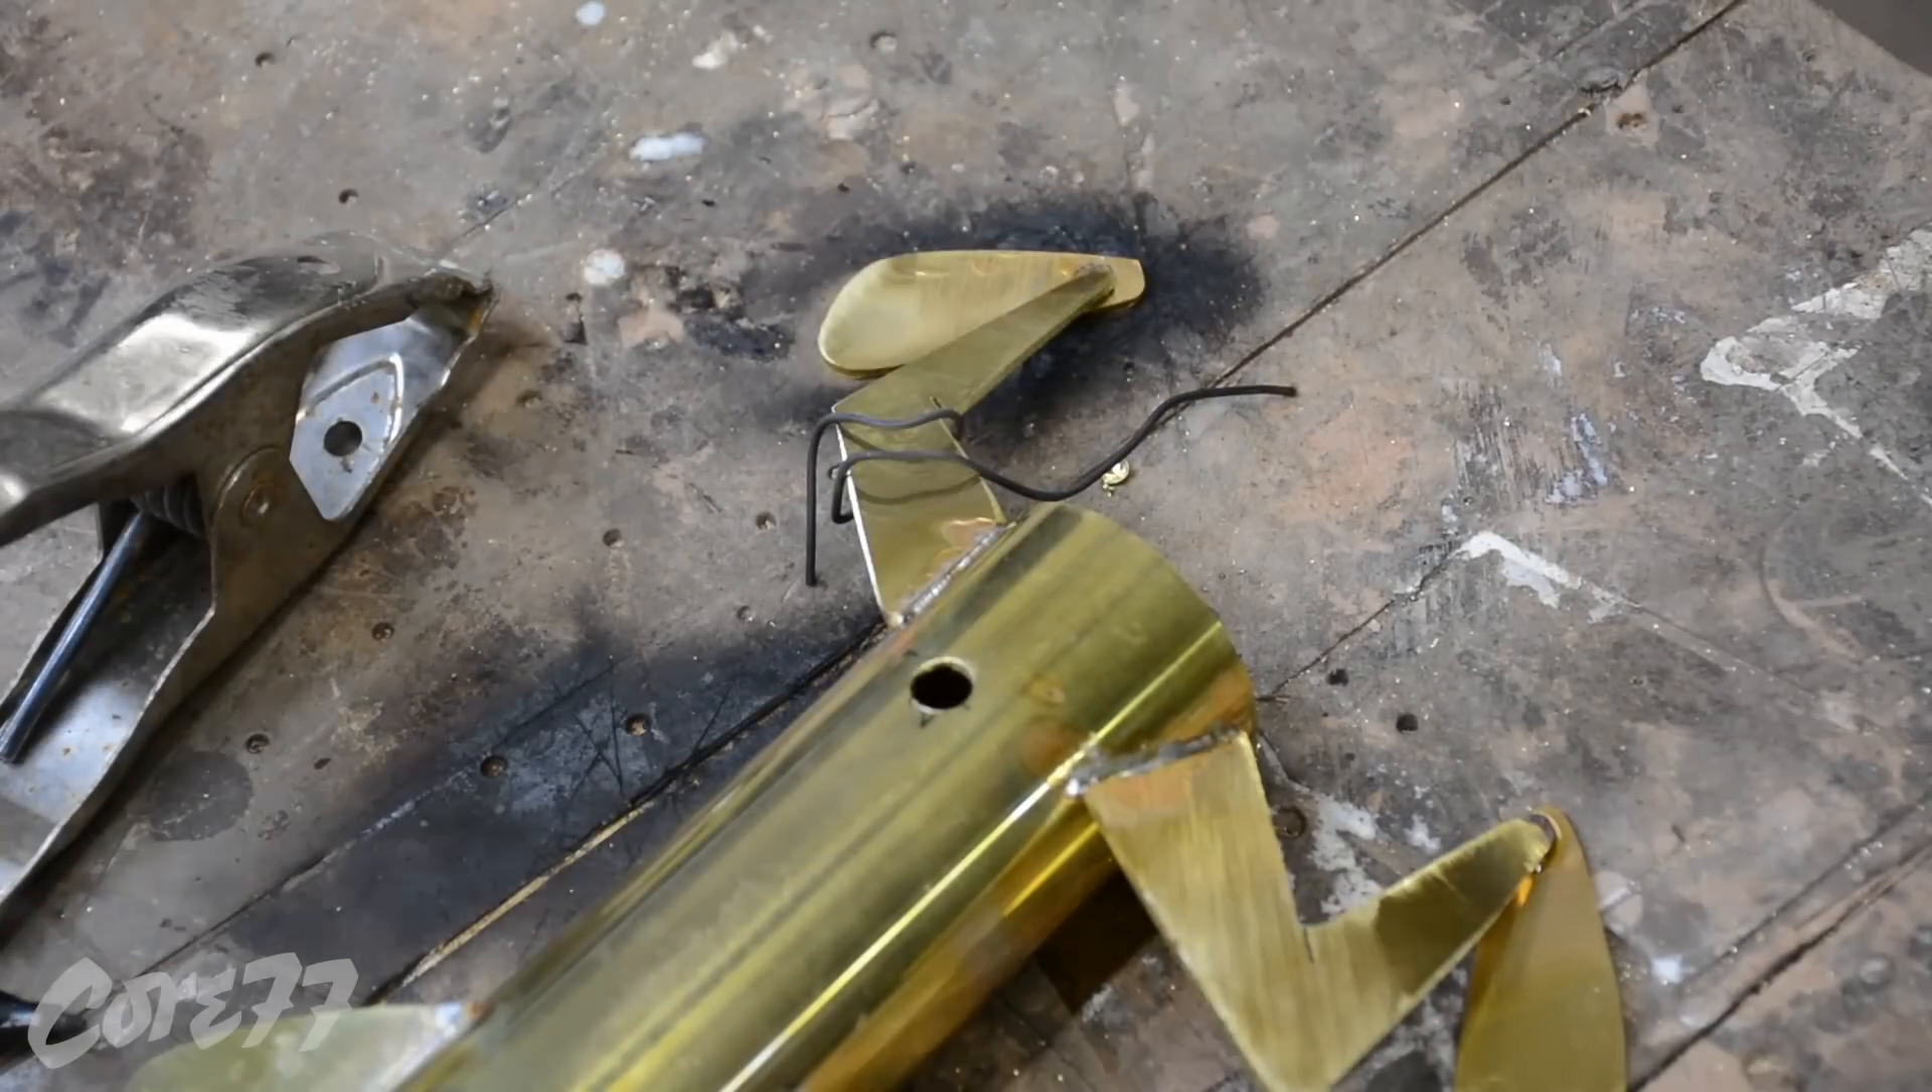You see, I fixtured the leg there with a piece of wire.